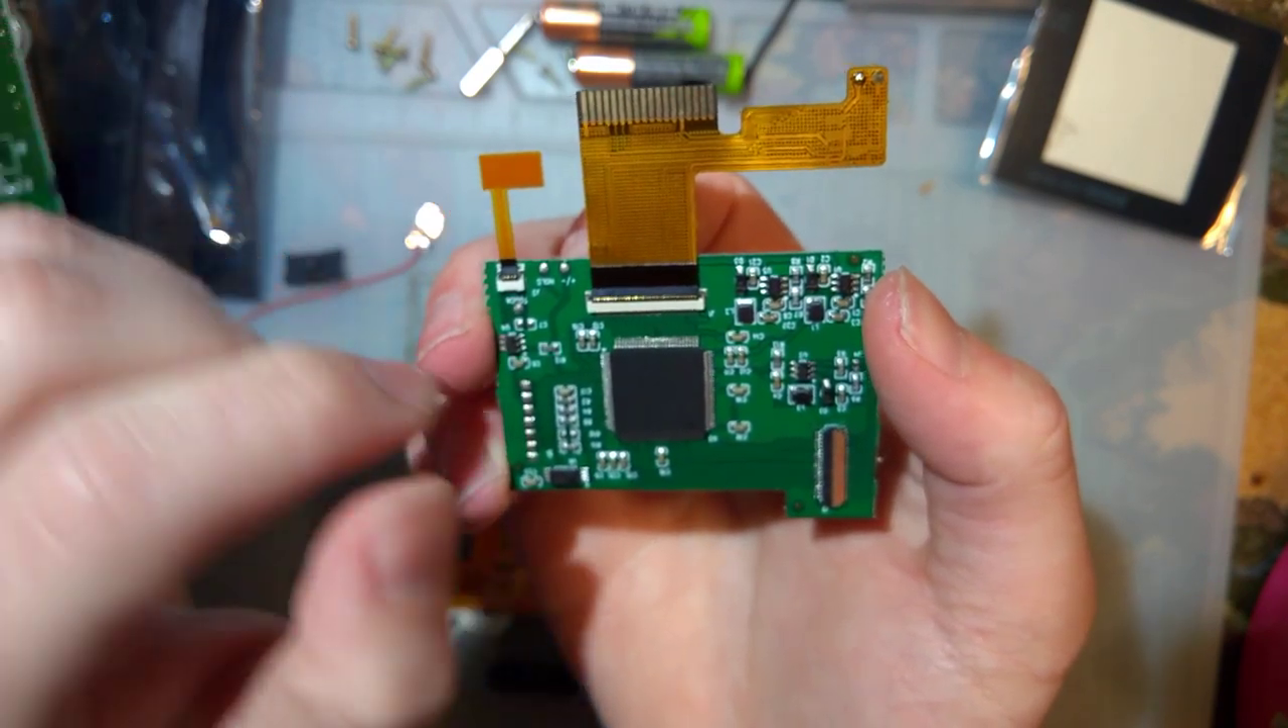The easiest option and the default one is this flat flex cable that you can use. It's already plugged in.